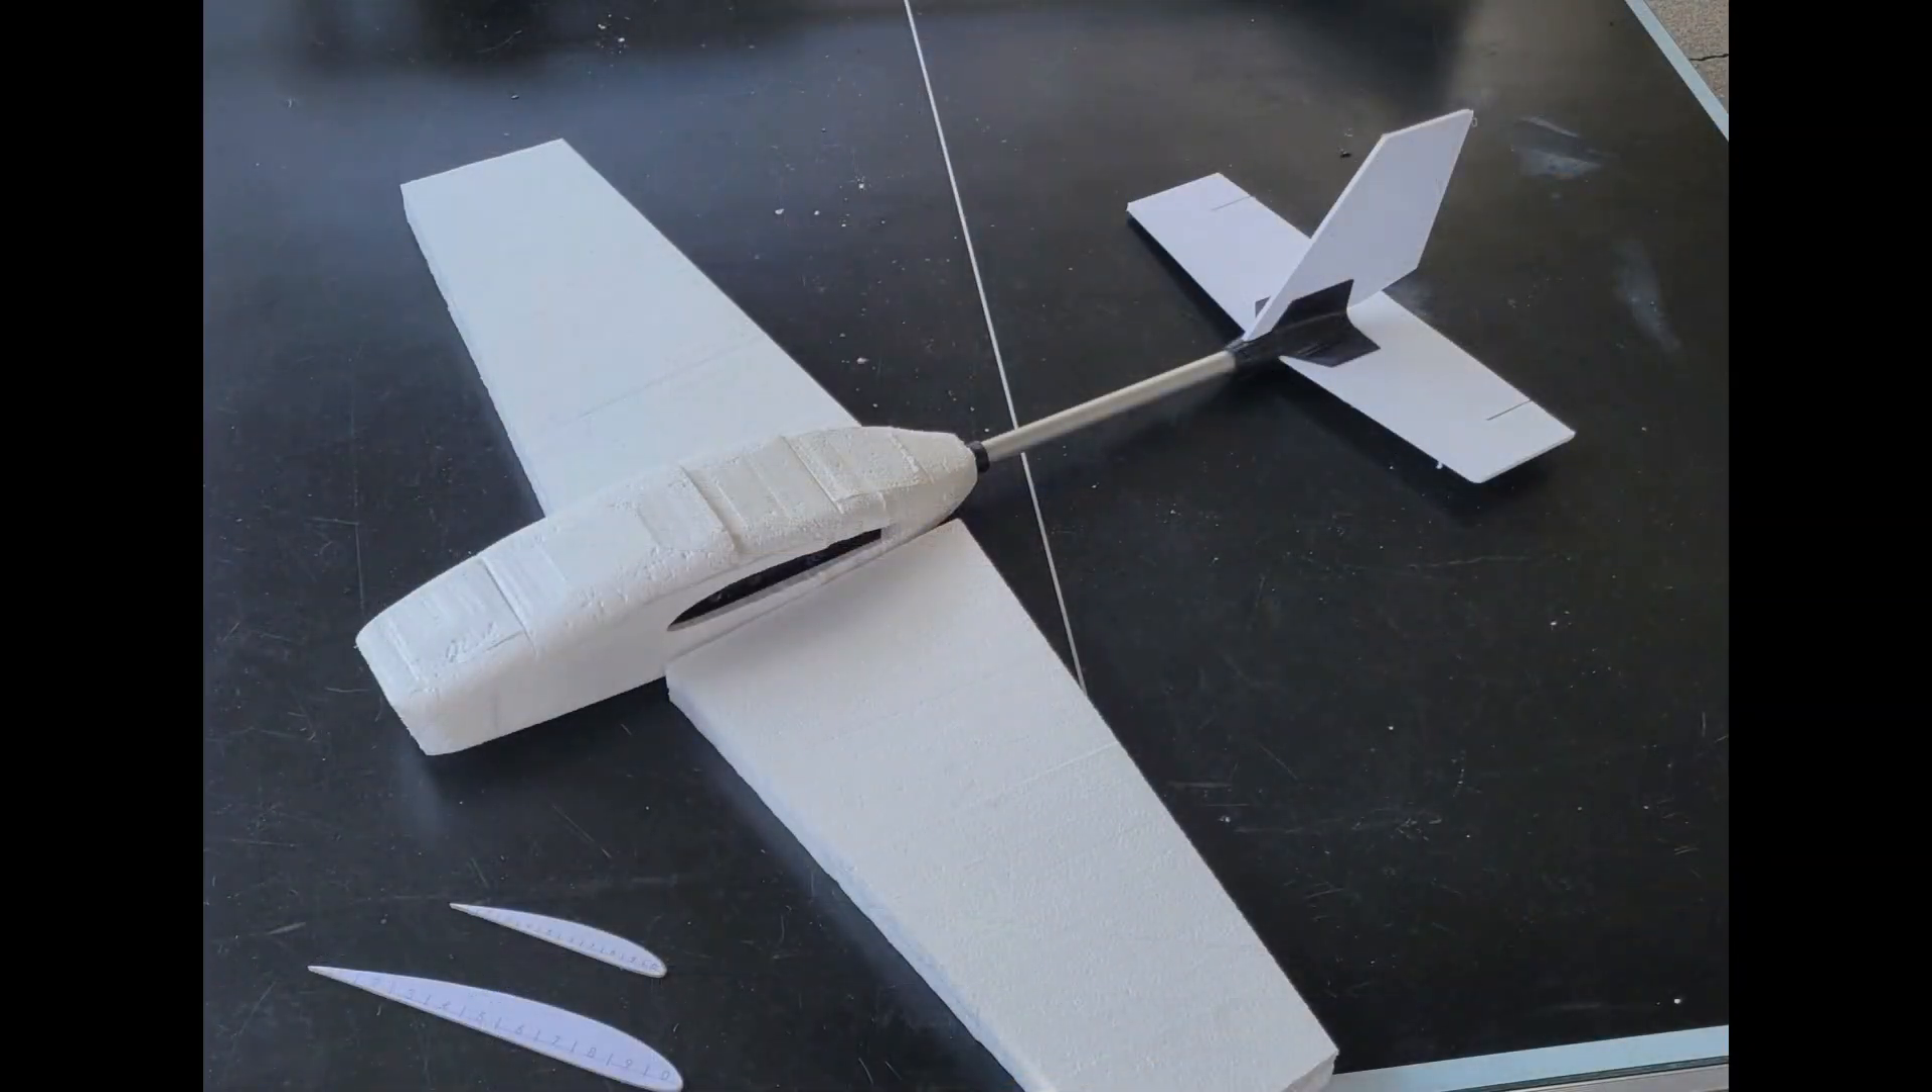And here I have the fuselage and tail section complete and I've cut out the foam core blanks from the less dense polystyrene that as I mentioned in the opening did not work out too well.